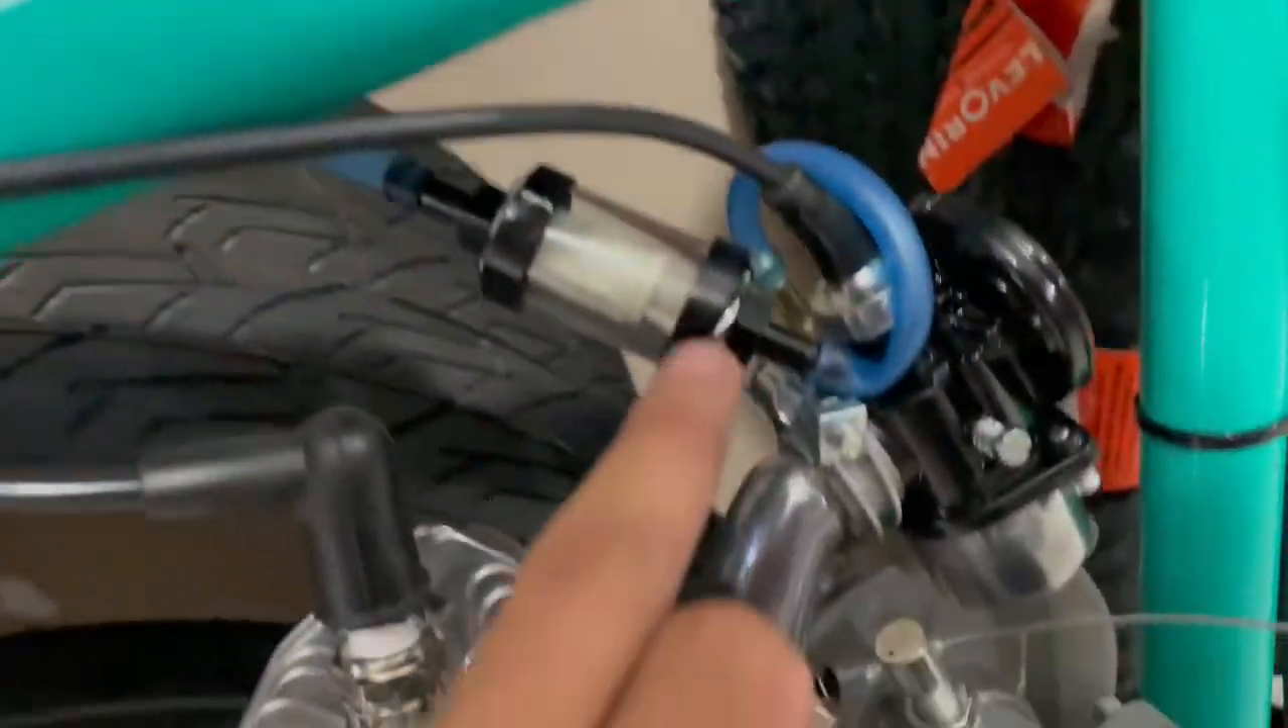Coloquei esse filtrinho aqui de vidro também, mano.